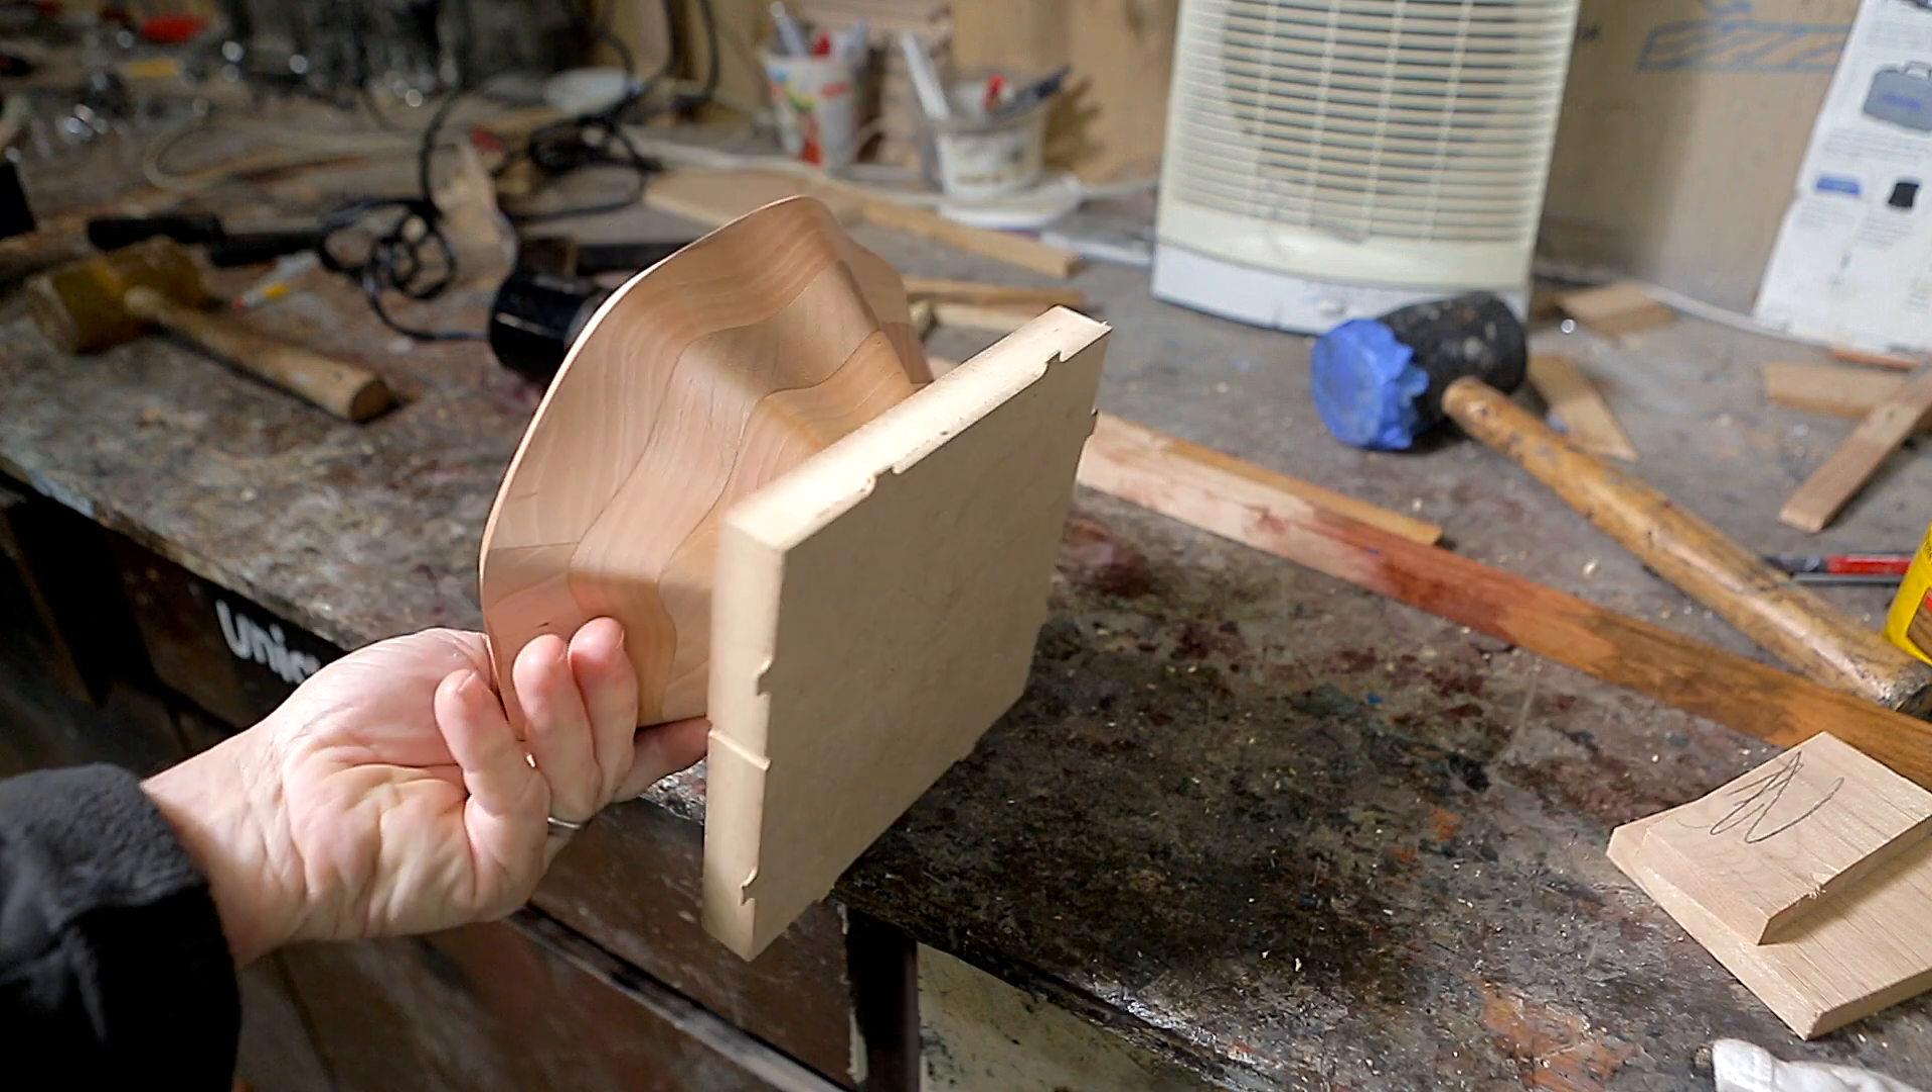So the bowl looked pretty good once I removed it and now I had to get that bottom piece of MDF off of it.